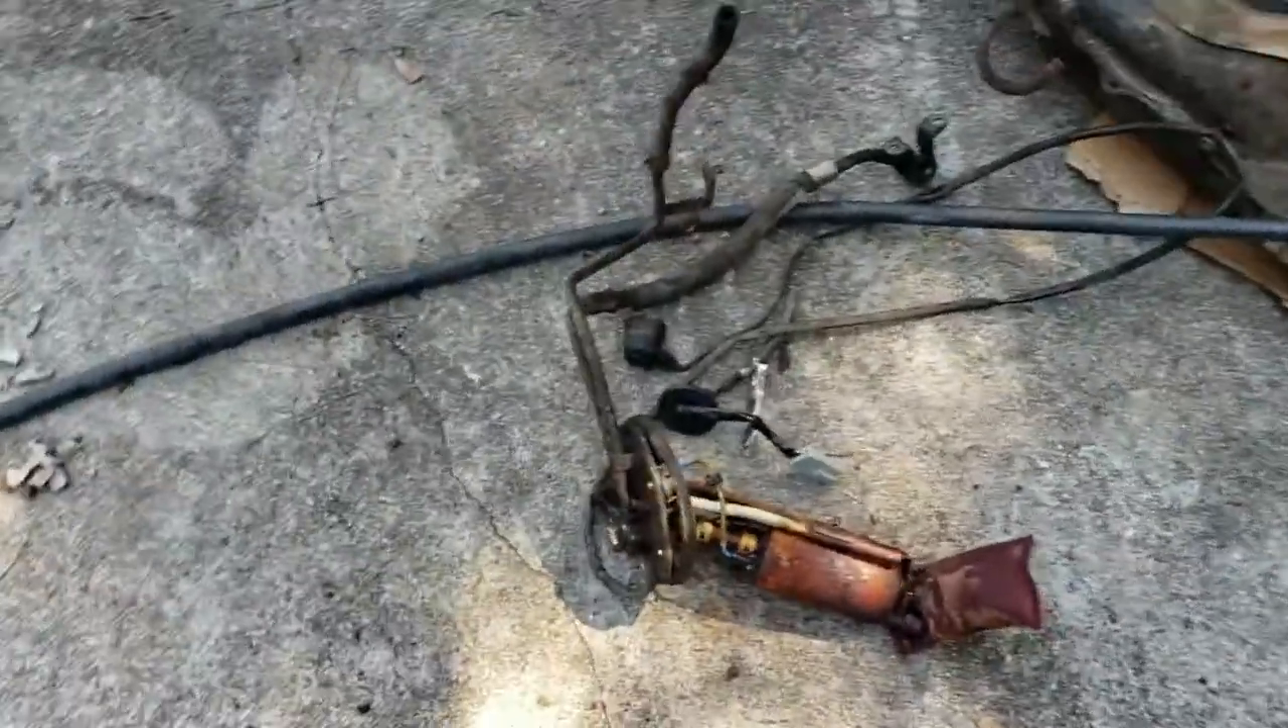All right we got the old fuel pump out.